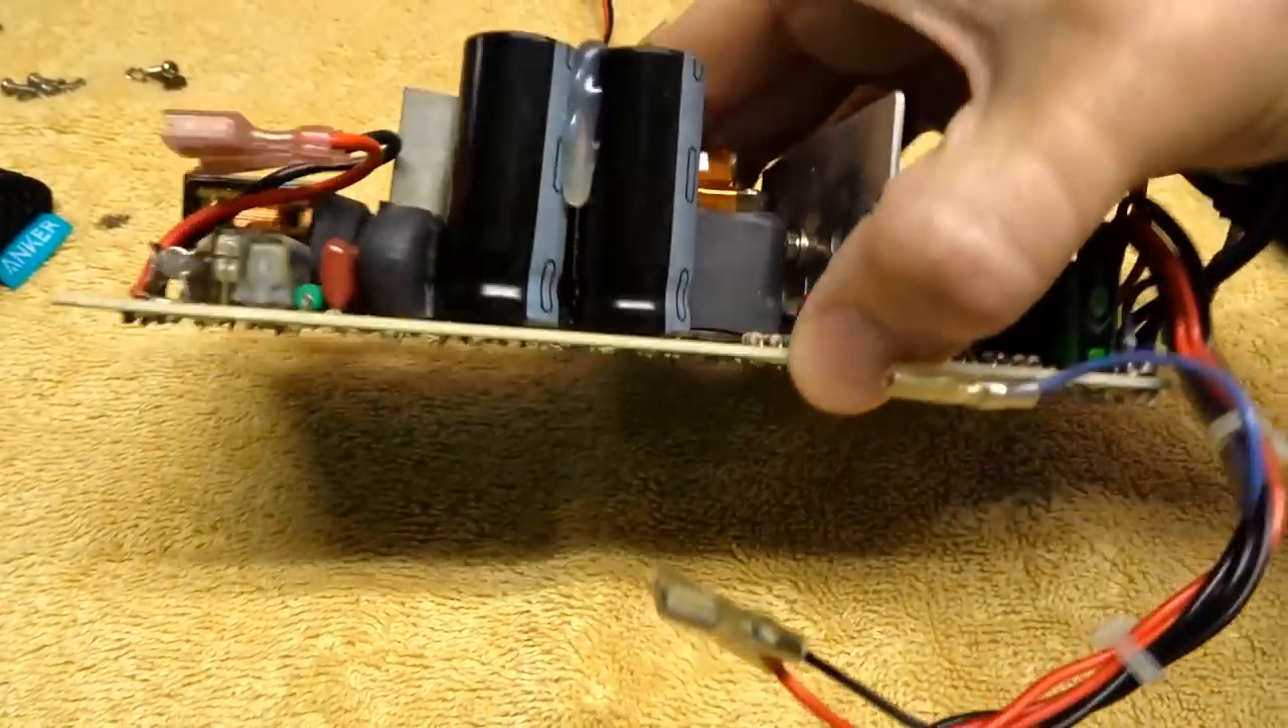Okay, here's the power supply removed from the chassis.